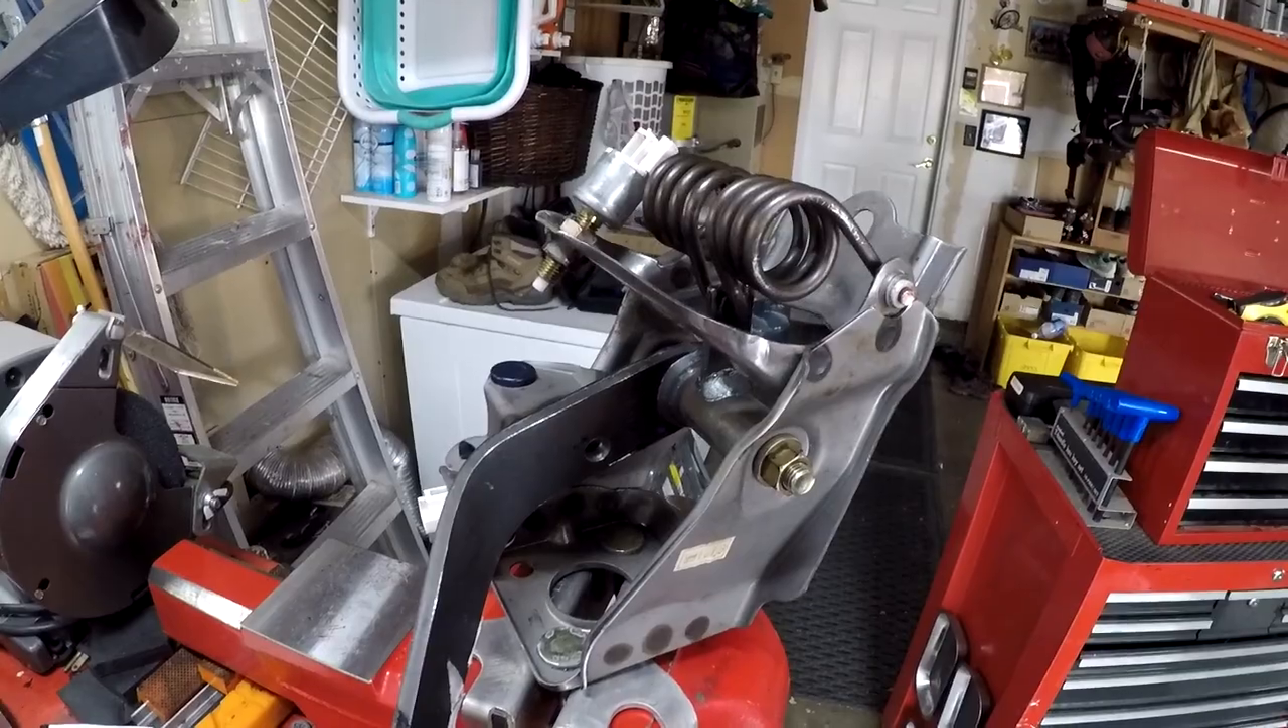Compress it in and then you have to force it this way to get that end in and the torsion spring is now installed.